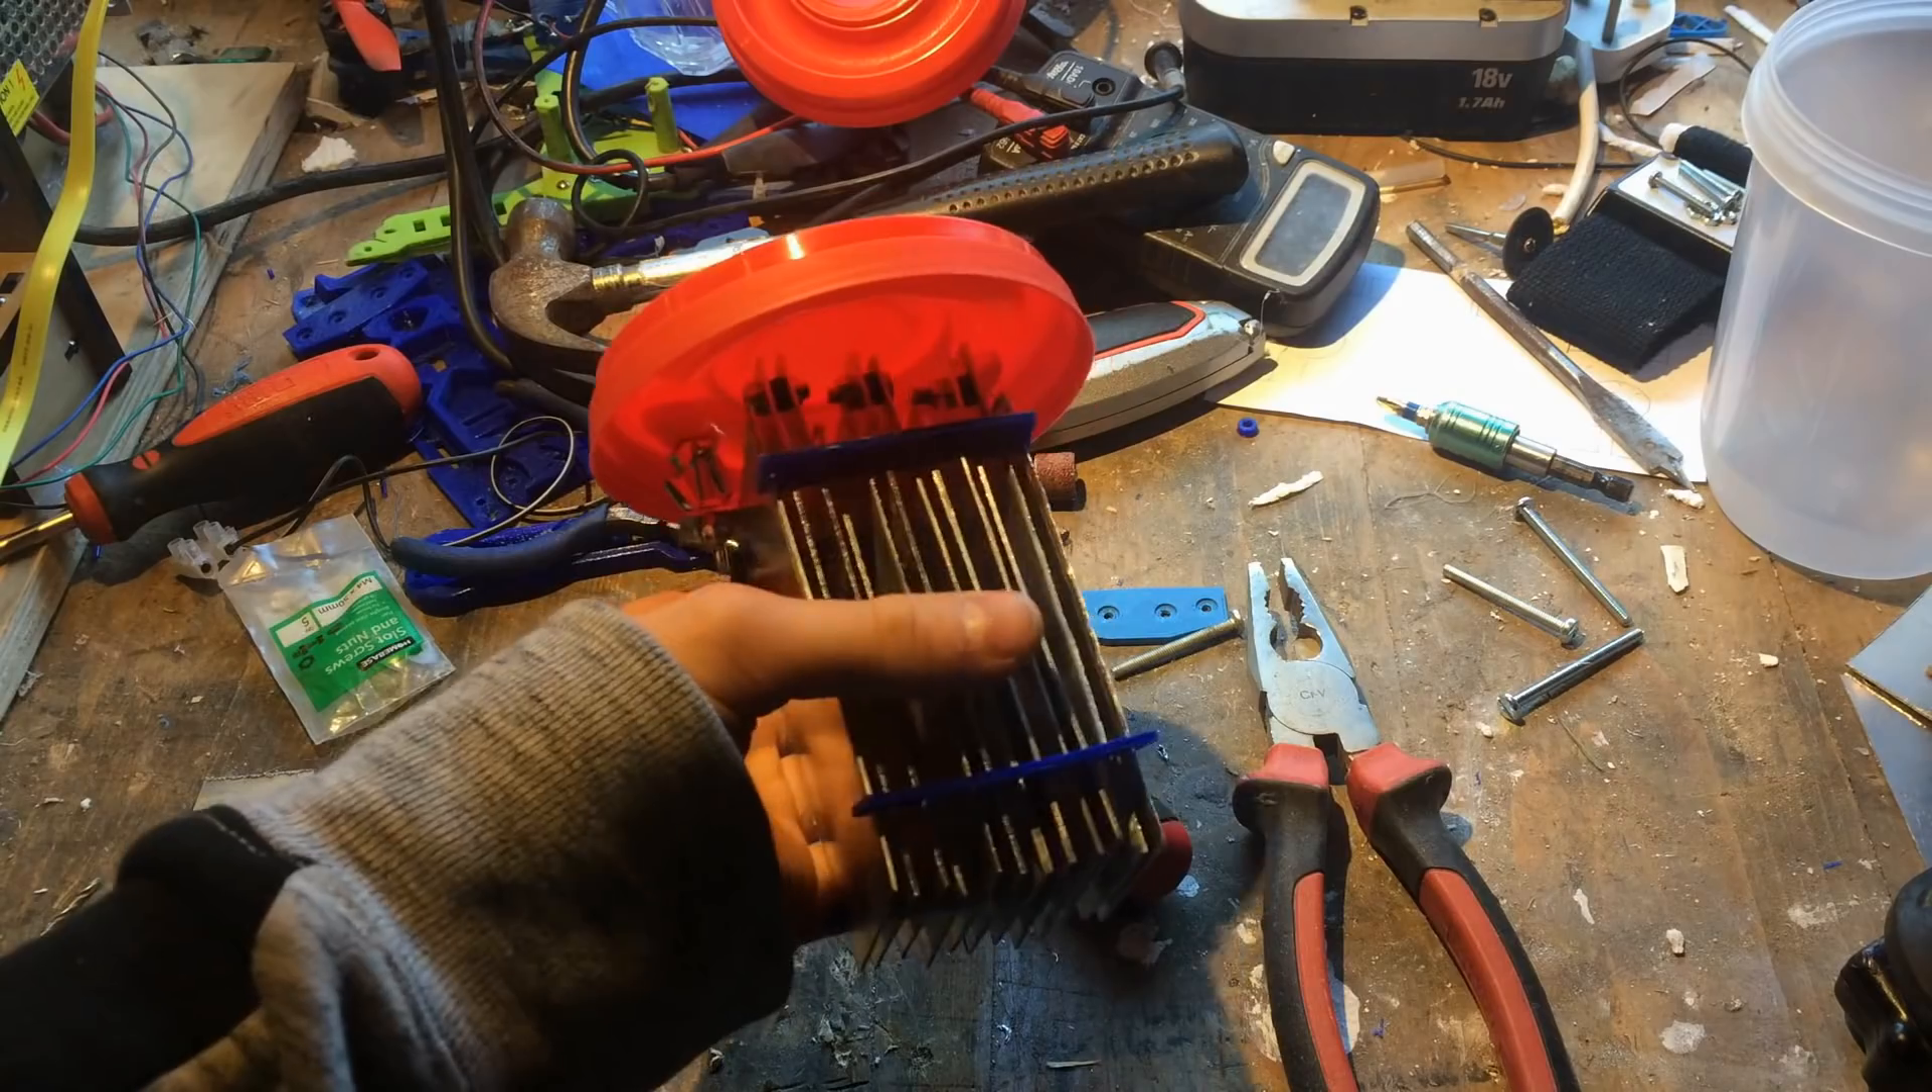So you can now see how the plates are mounted to the lid.